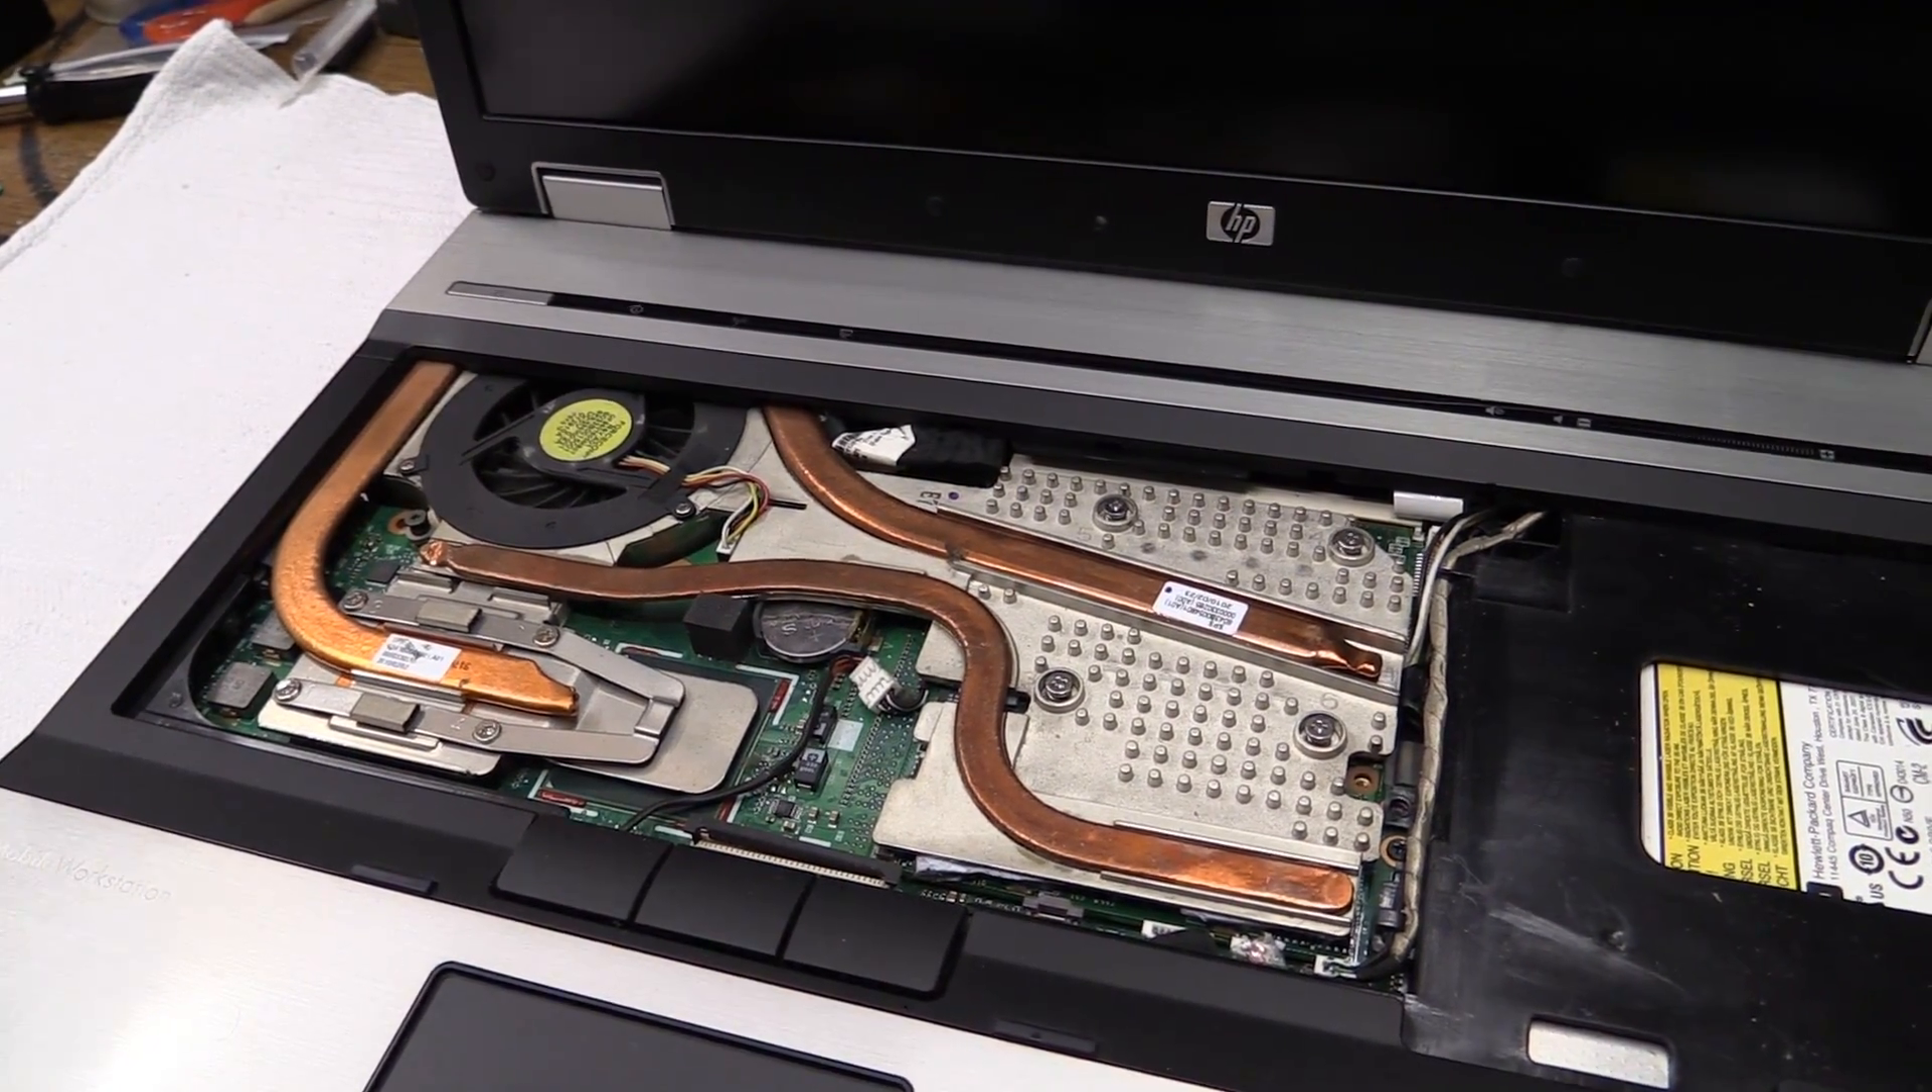As you can see the heatsink is mounted on top of the motherboard so I don't have to tear the whole thing apart to reach it.